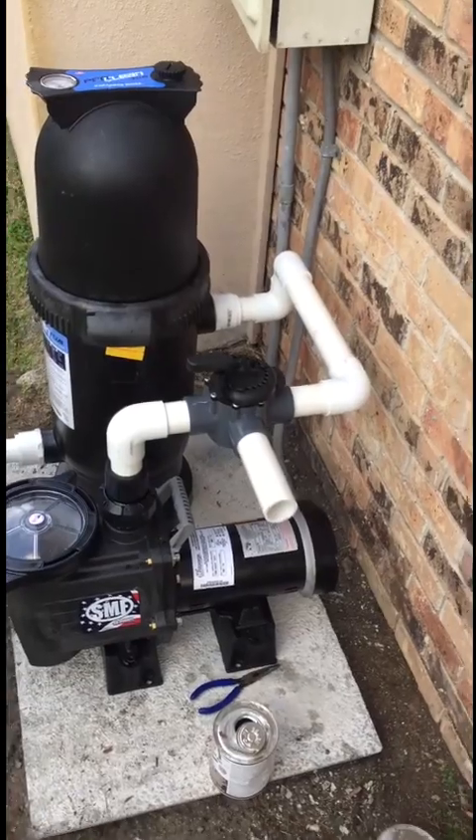The intake for this pump to the filter is complete everything's plumbed in and level Looks good.